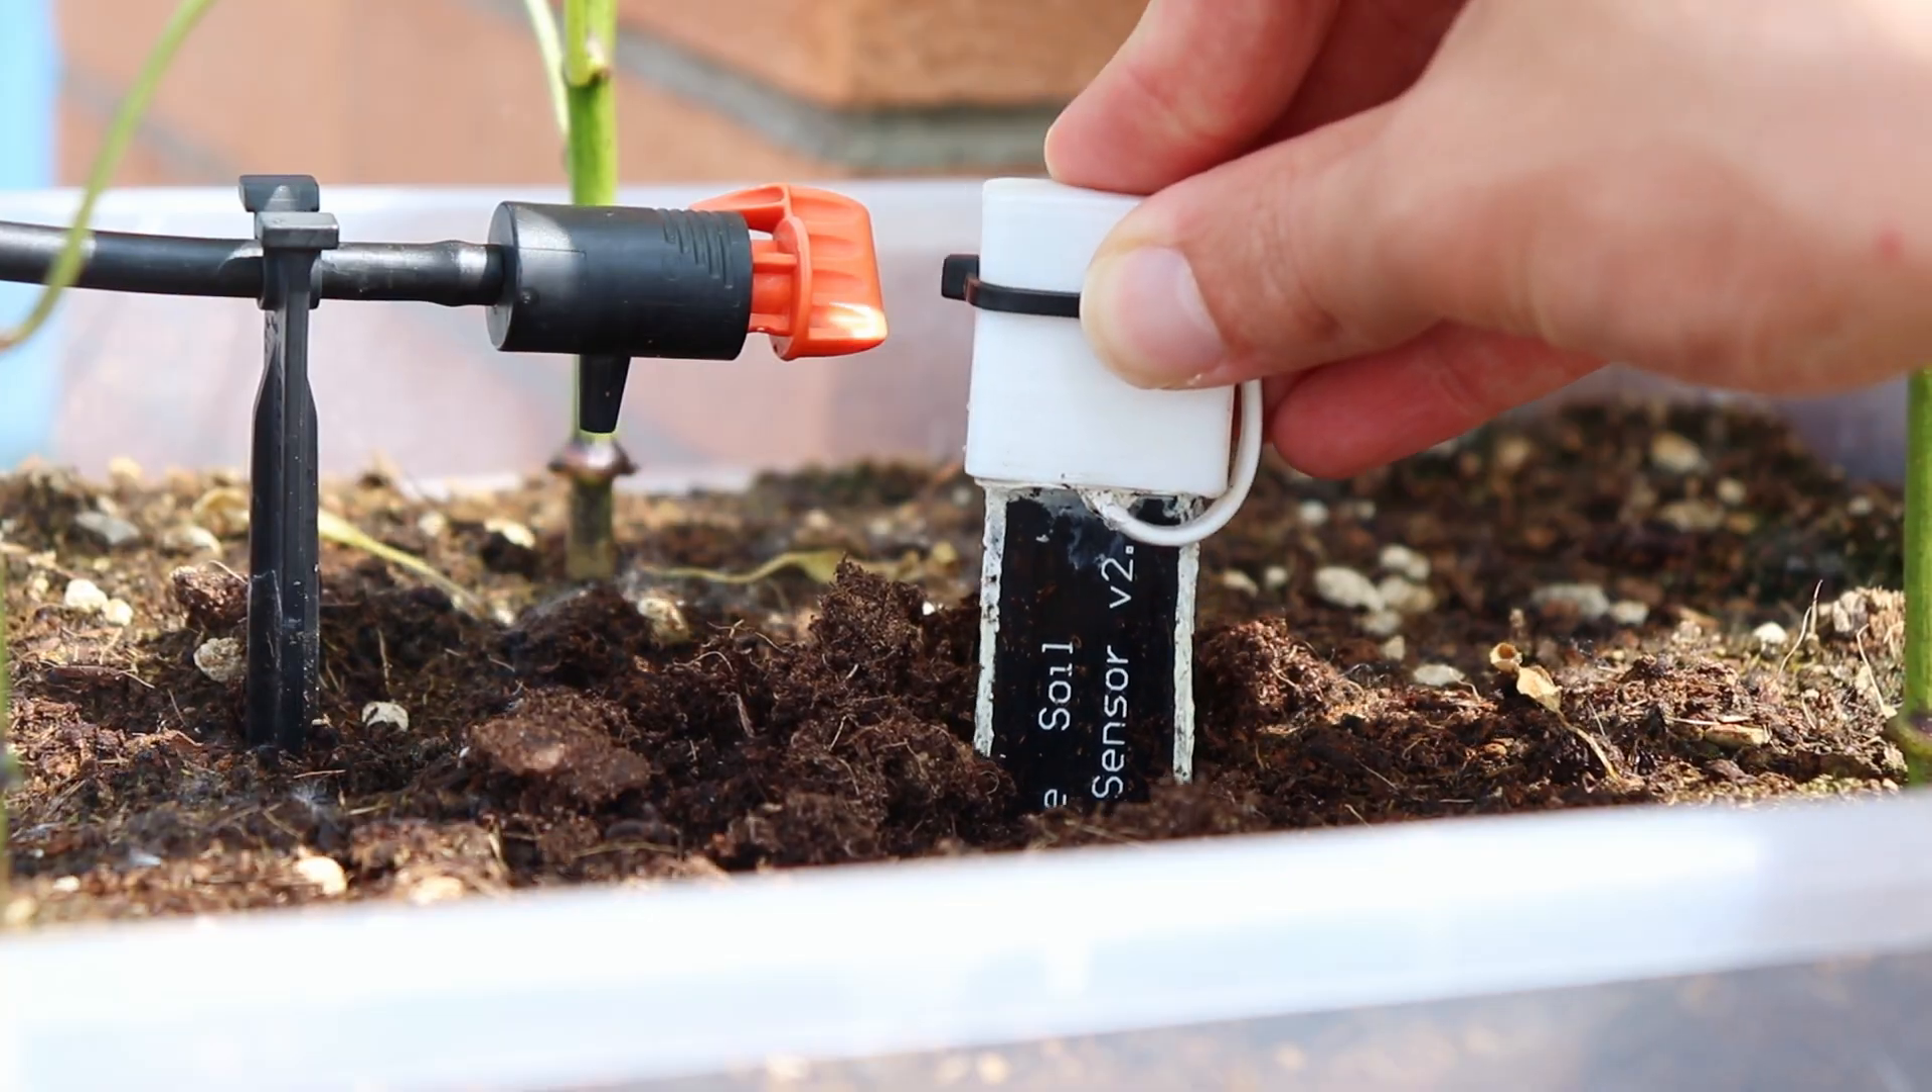A questo punto ho finalmente messo i sensori nella terra delle piante.